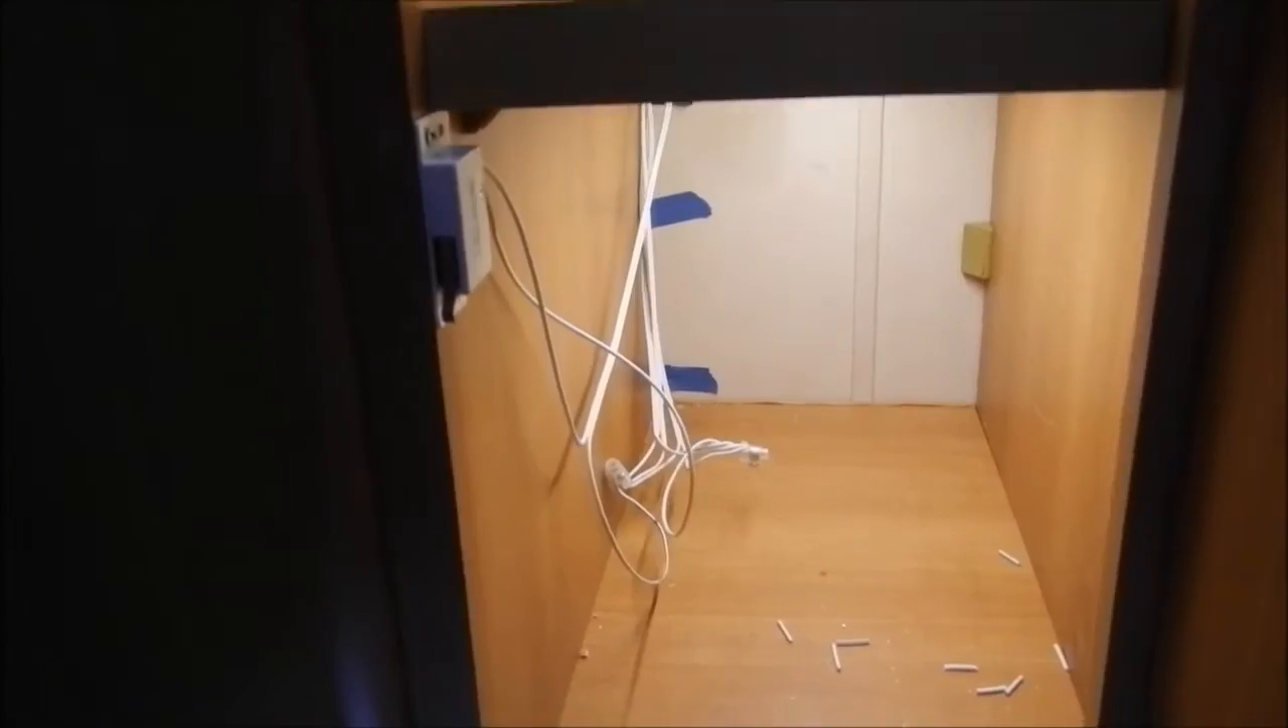The blue tape I'll remove once the silicone dries.